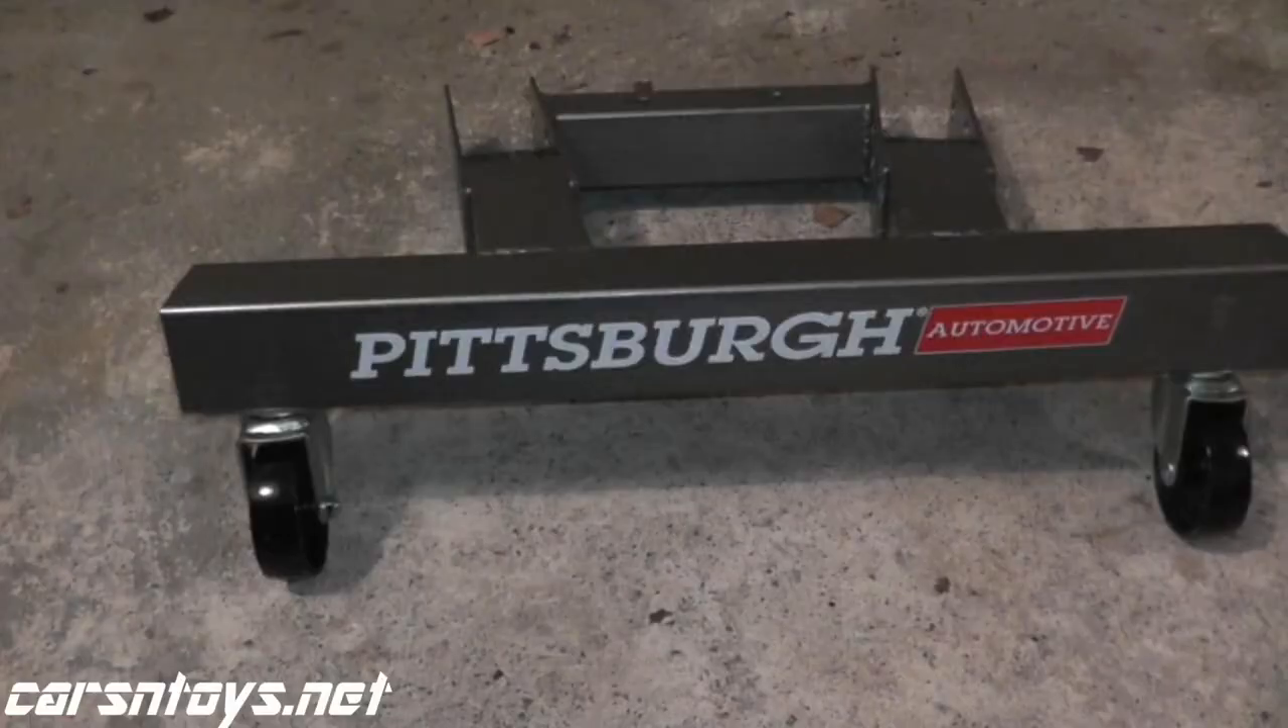And this is what it looks like once you finish attaching those large caster wheels.